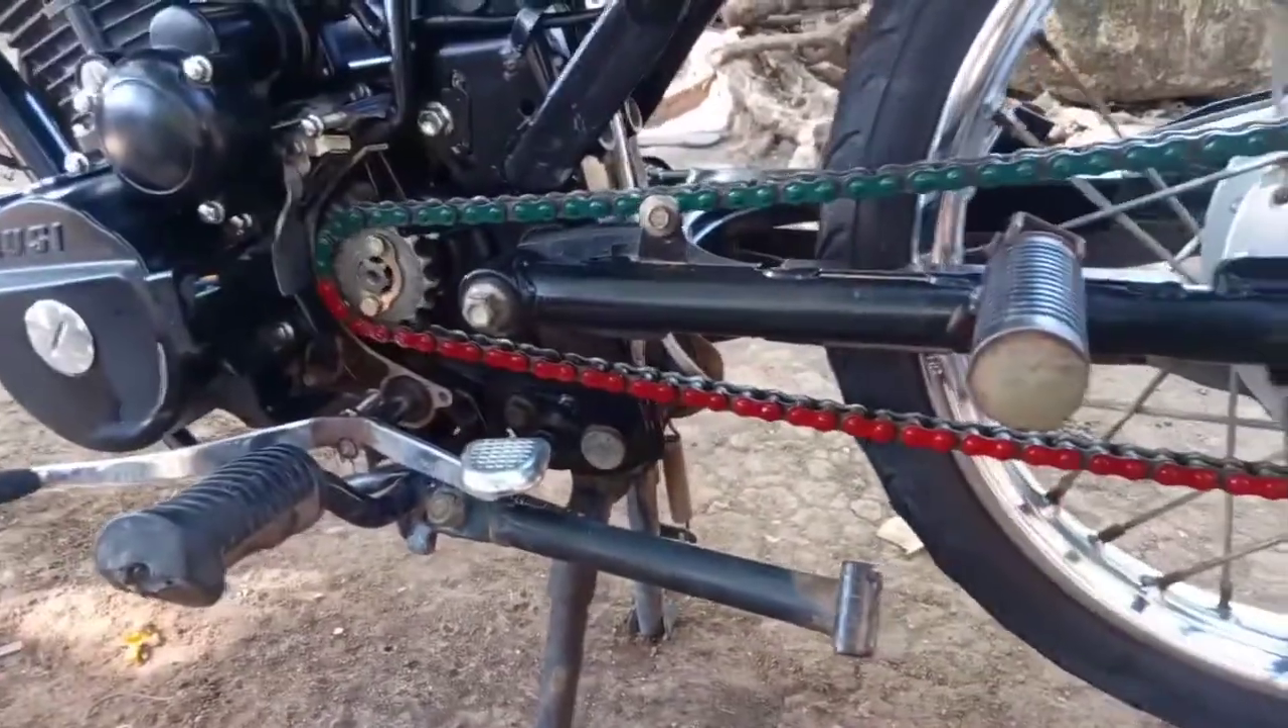Nakabit ko na yung ating Color chain Ayan Half green Half red.